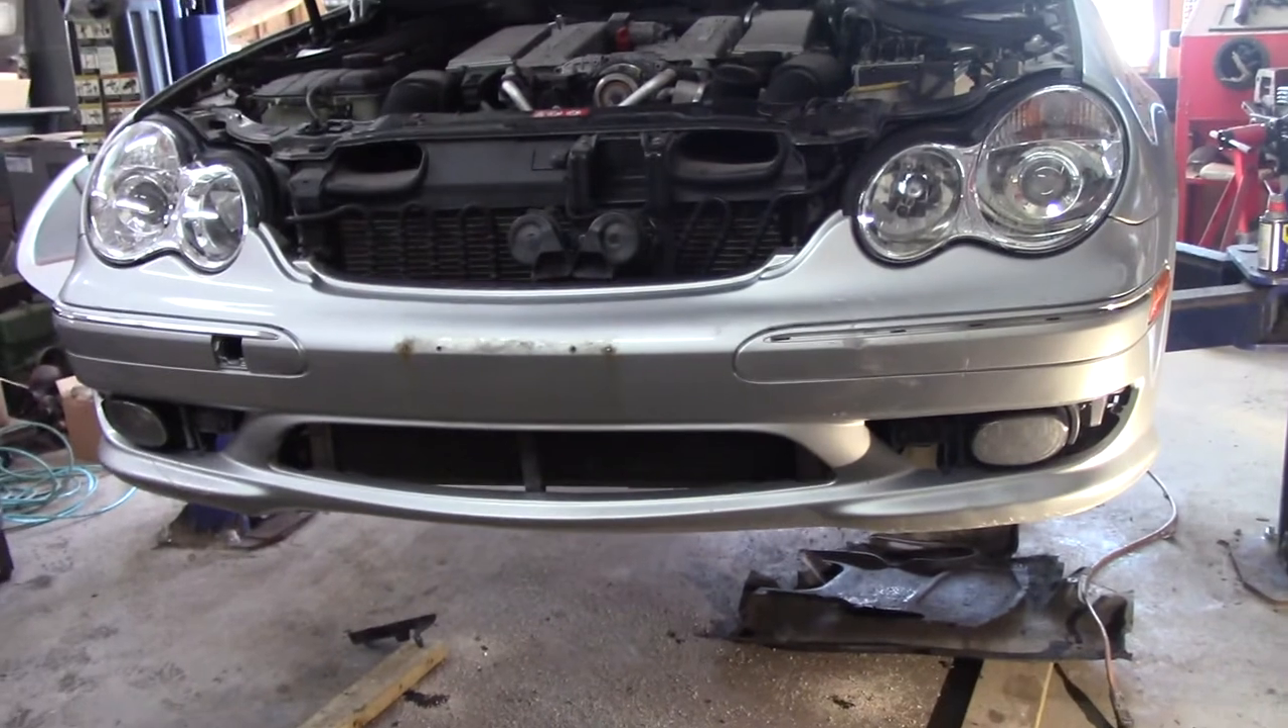I got the front bumper put on.